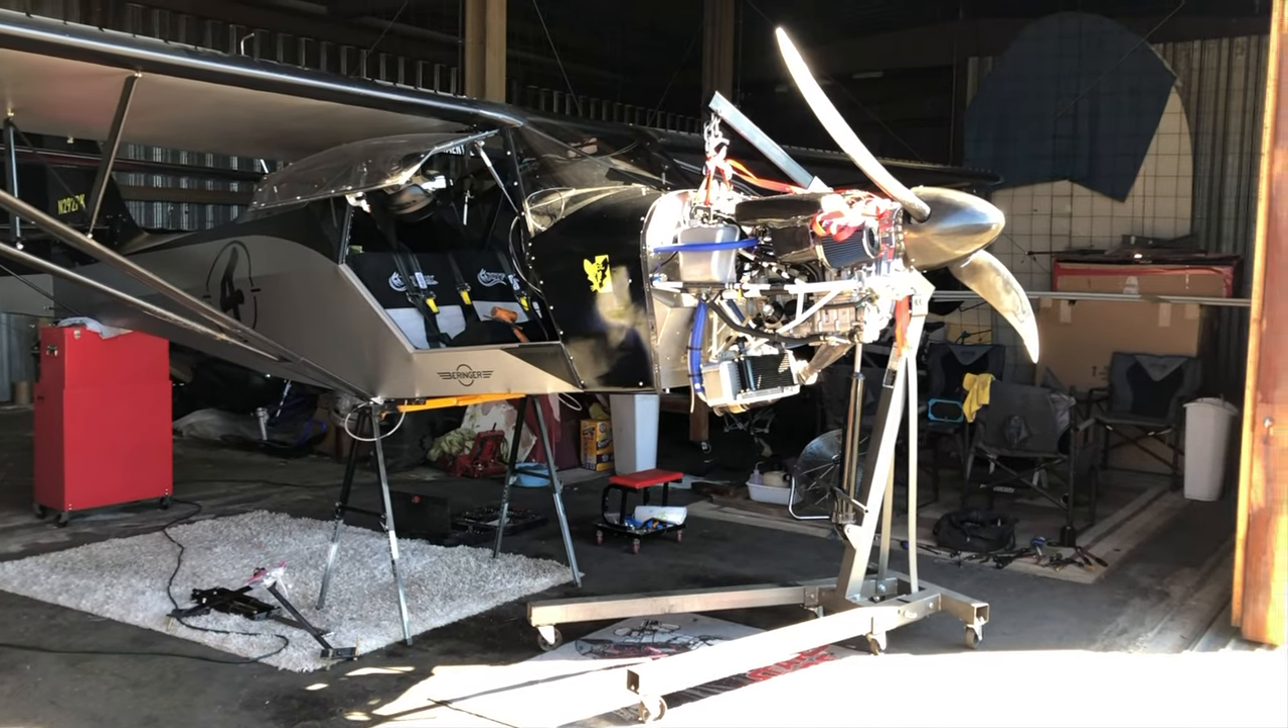So the airplane's jacked up and gearless at the moment.